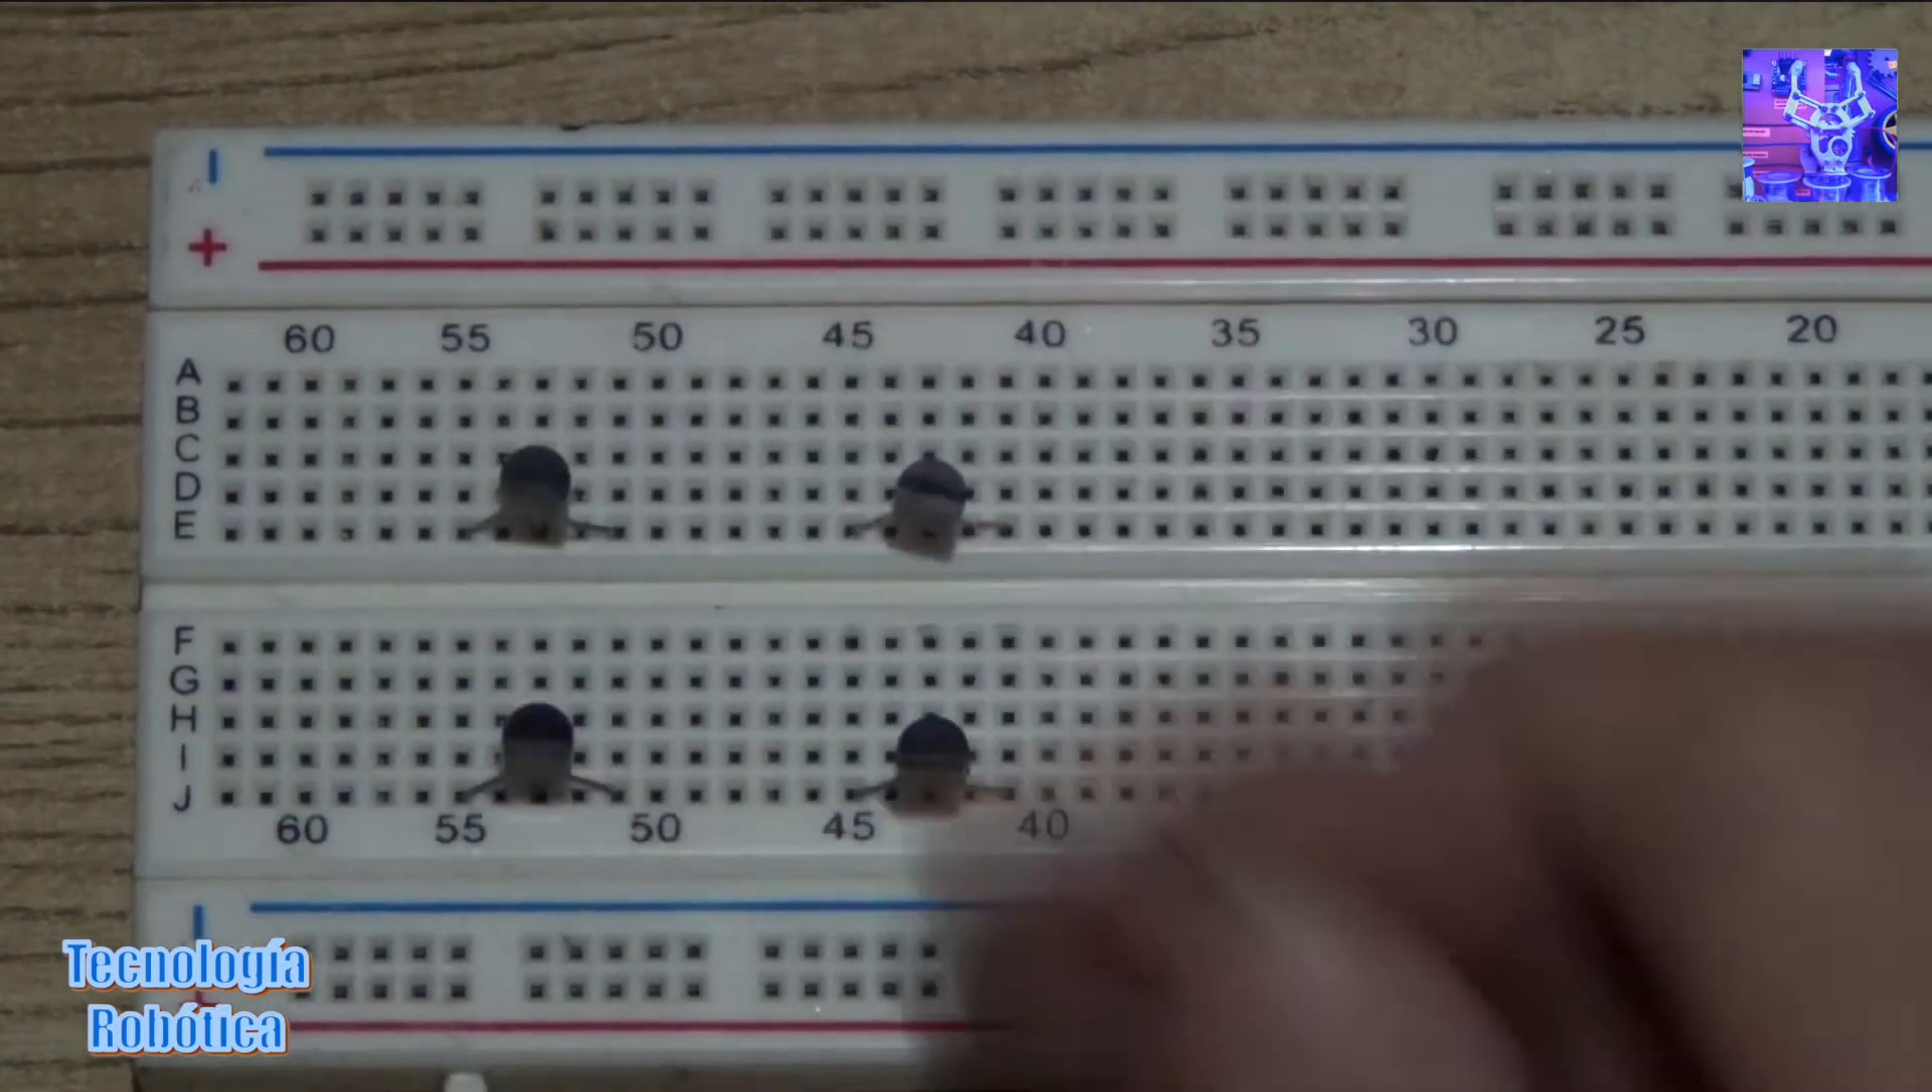Hemos colocado los transistores en un arreglo cuadrado o rectangular.